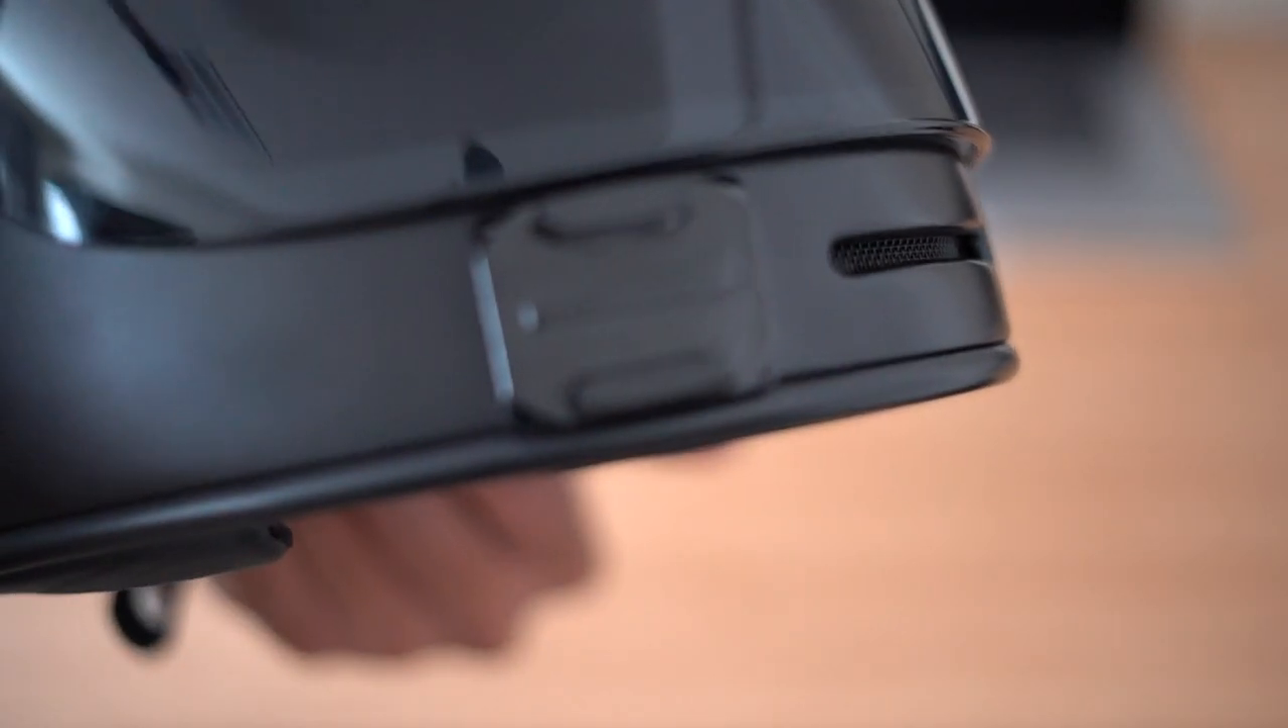You're going to need a gopro mount which i already have mounted on my helmet.